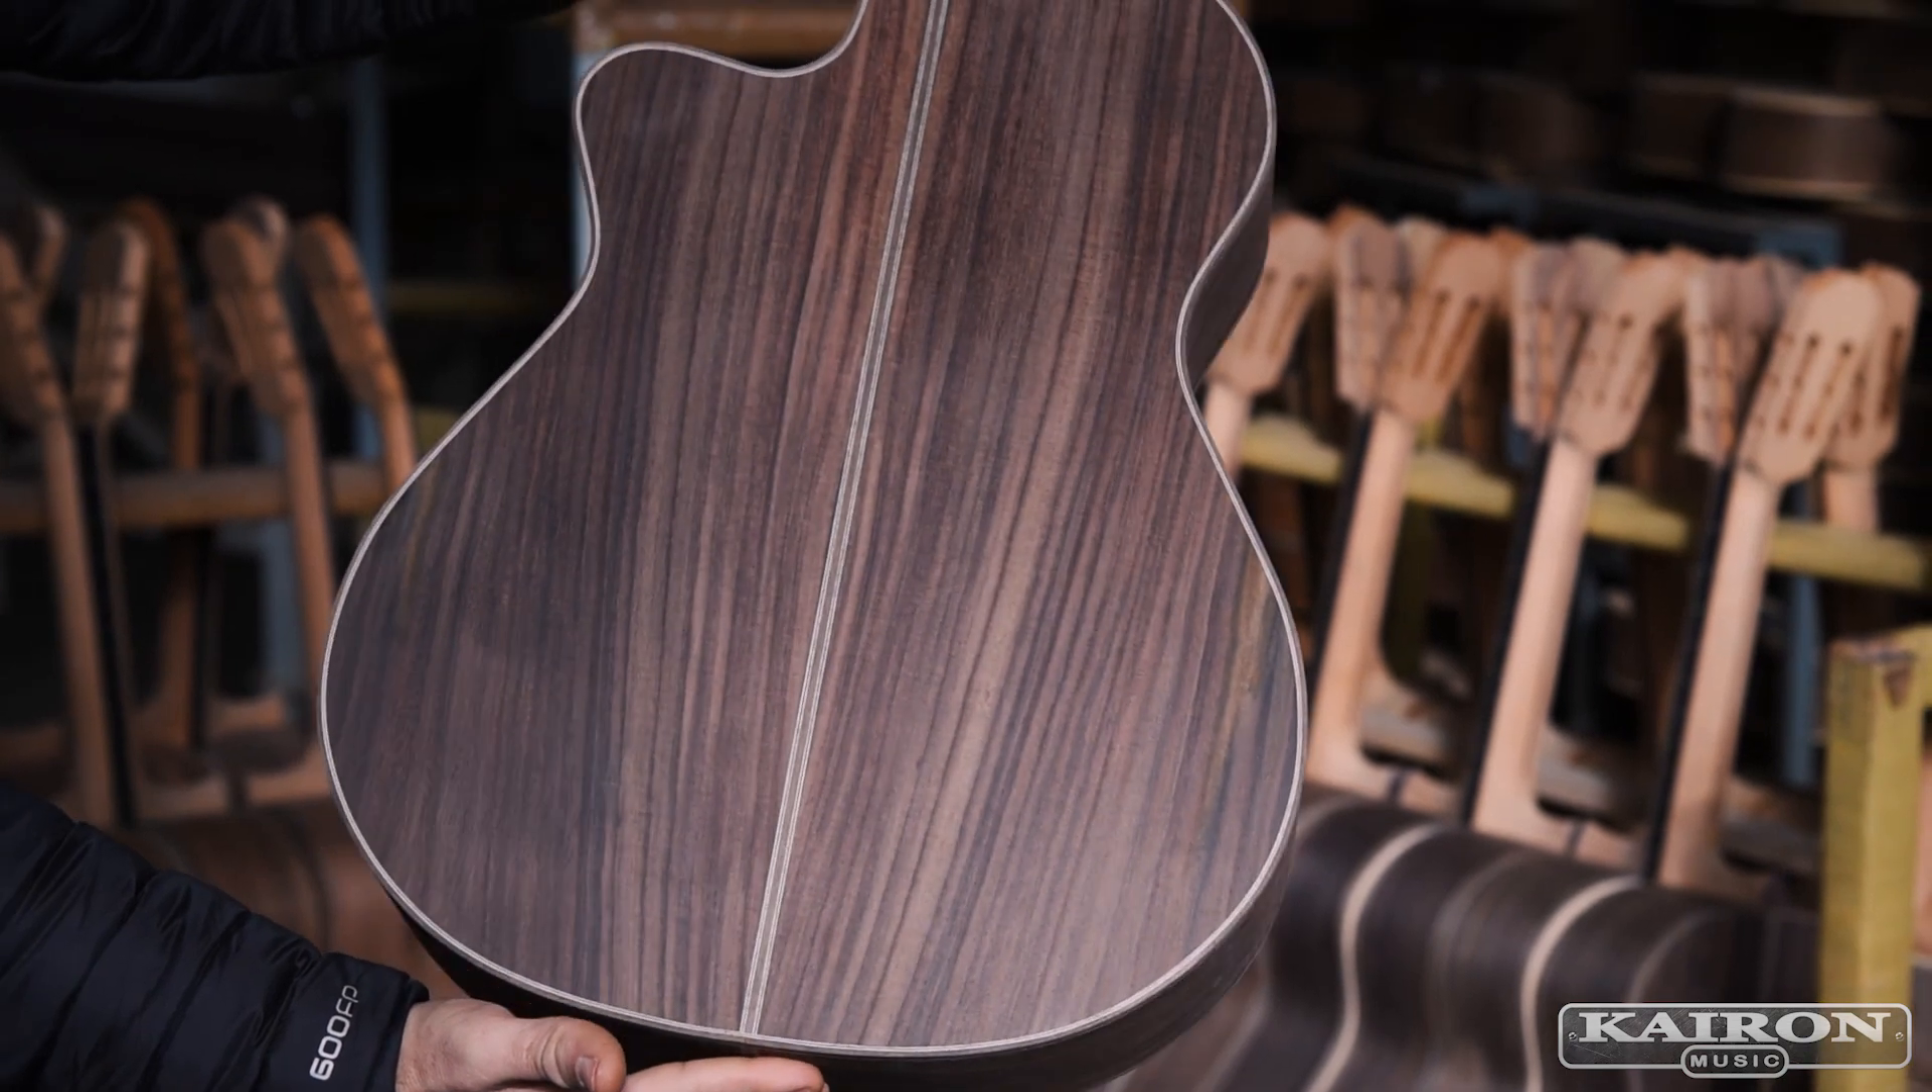Toda la parte de madera ya ha sido pegada Toda la parte de los filetes ya están puestos.